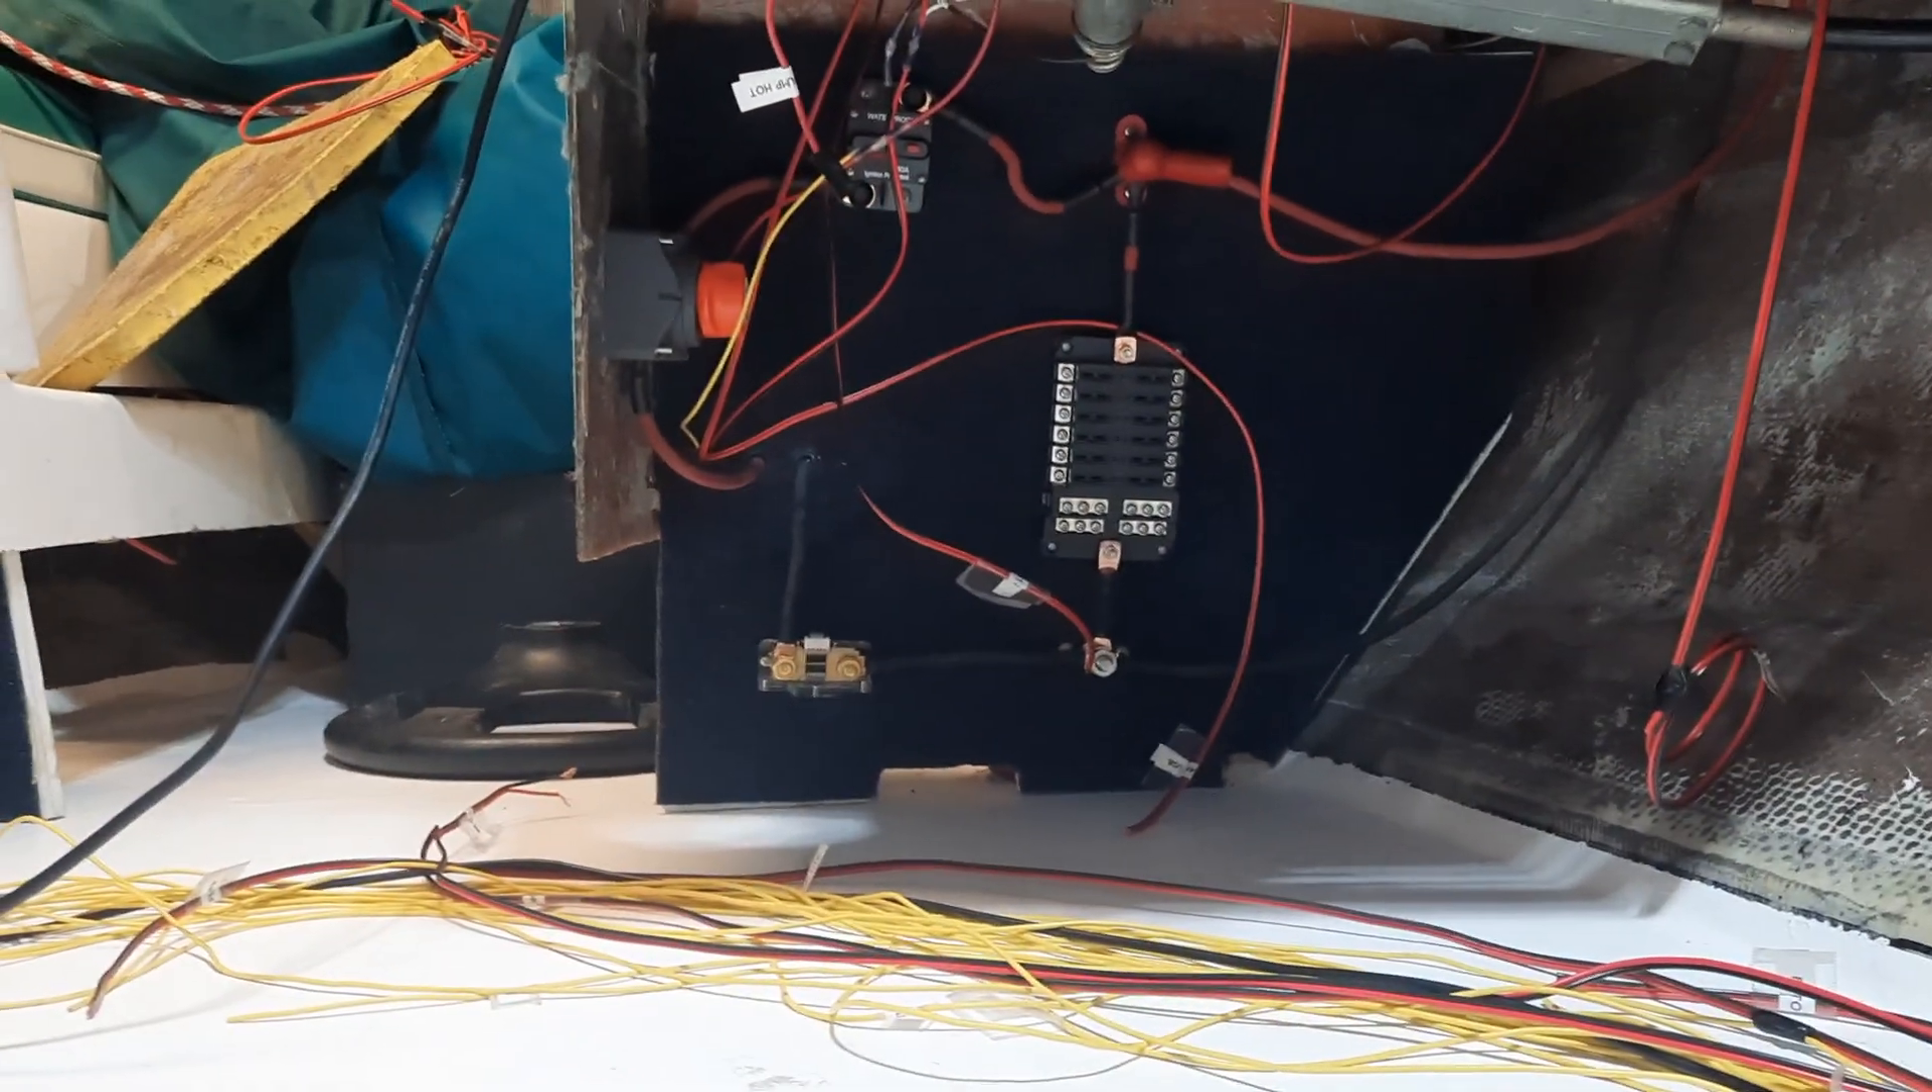Under the dash, I don't know if you can make that out, but I've got a 12 volt panel assembled under there, and that's pretty much ready to go as well.